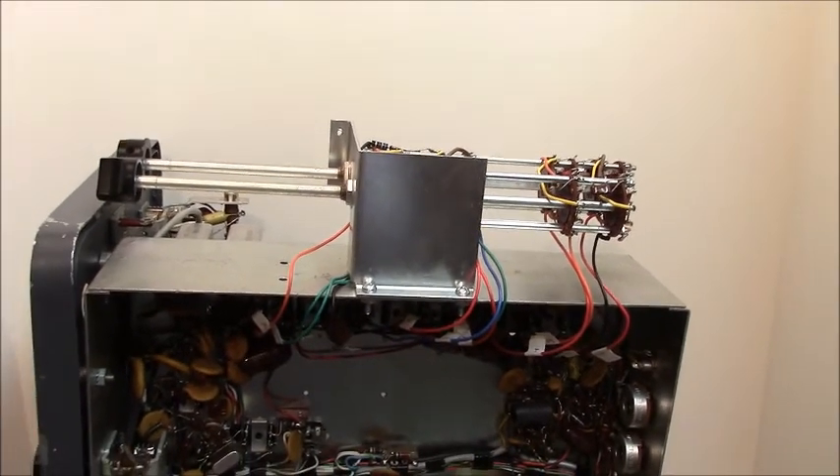All right well I've got the switch bank mounted back as you can see.